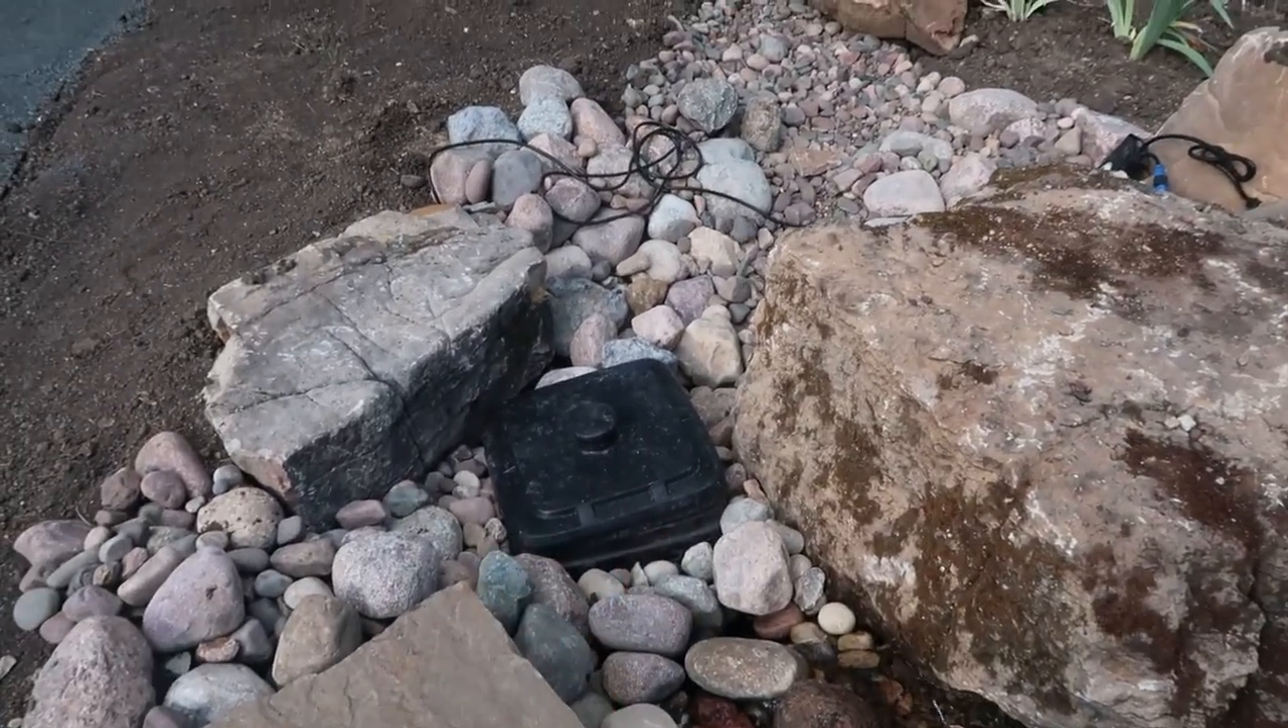We still have to come back and cover the vault but you can see how we've got a mixture of size cobbles.